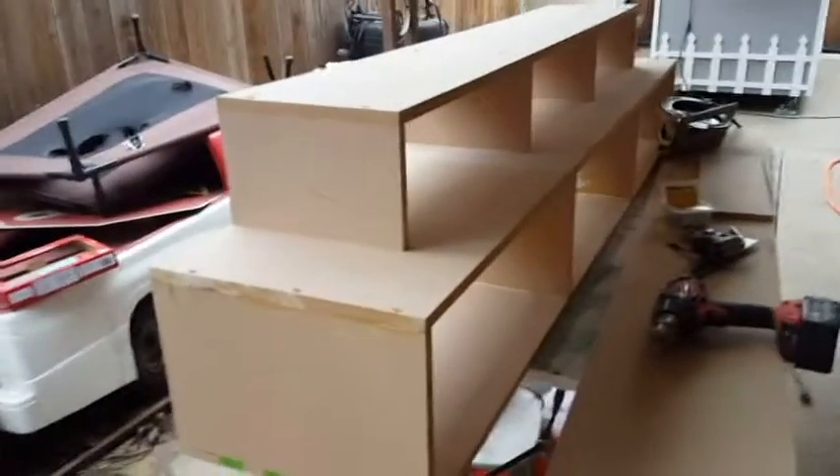All right so i got the top part on went uh 10 inches and we went six inches or no nine inches and six inches.